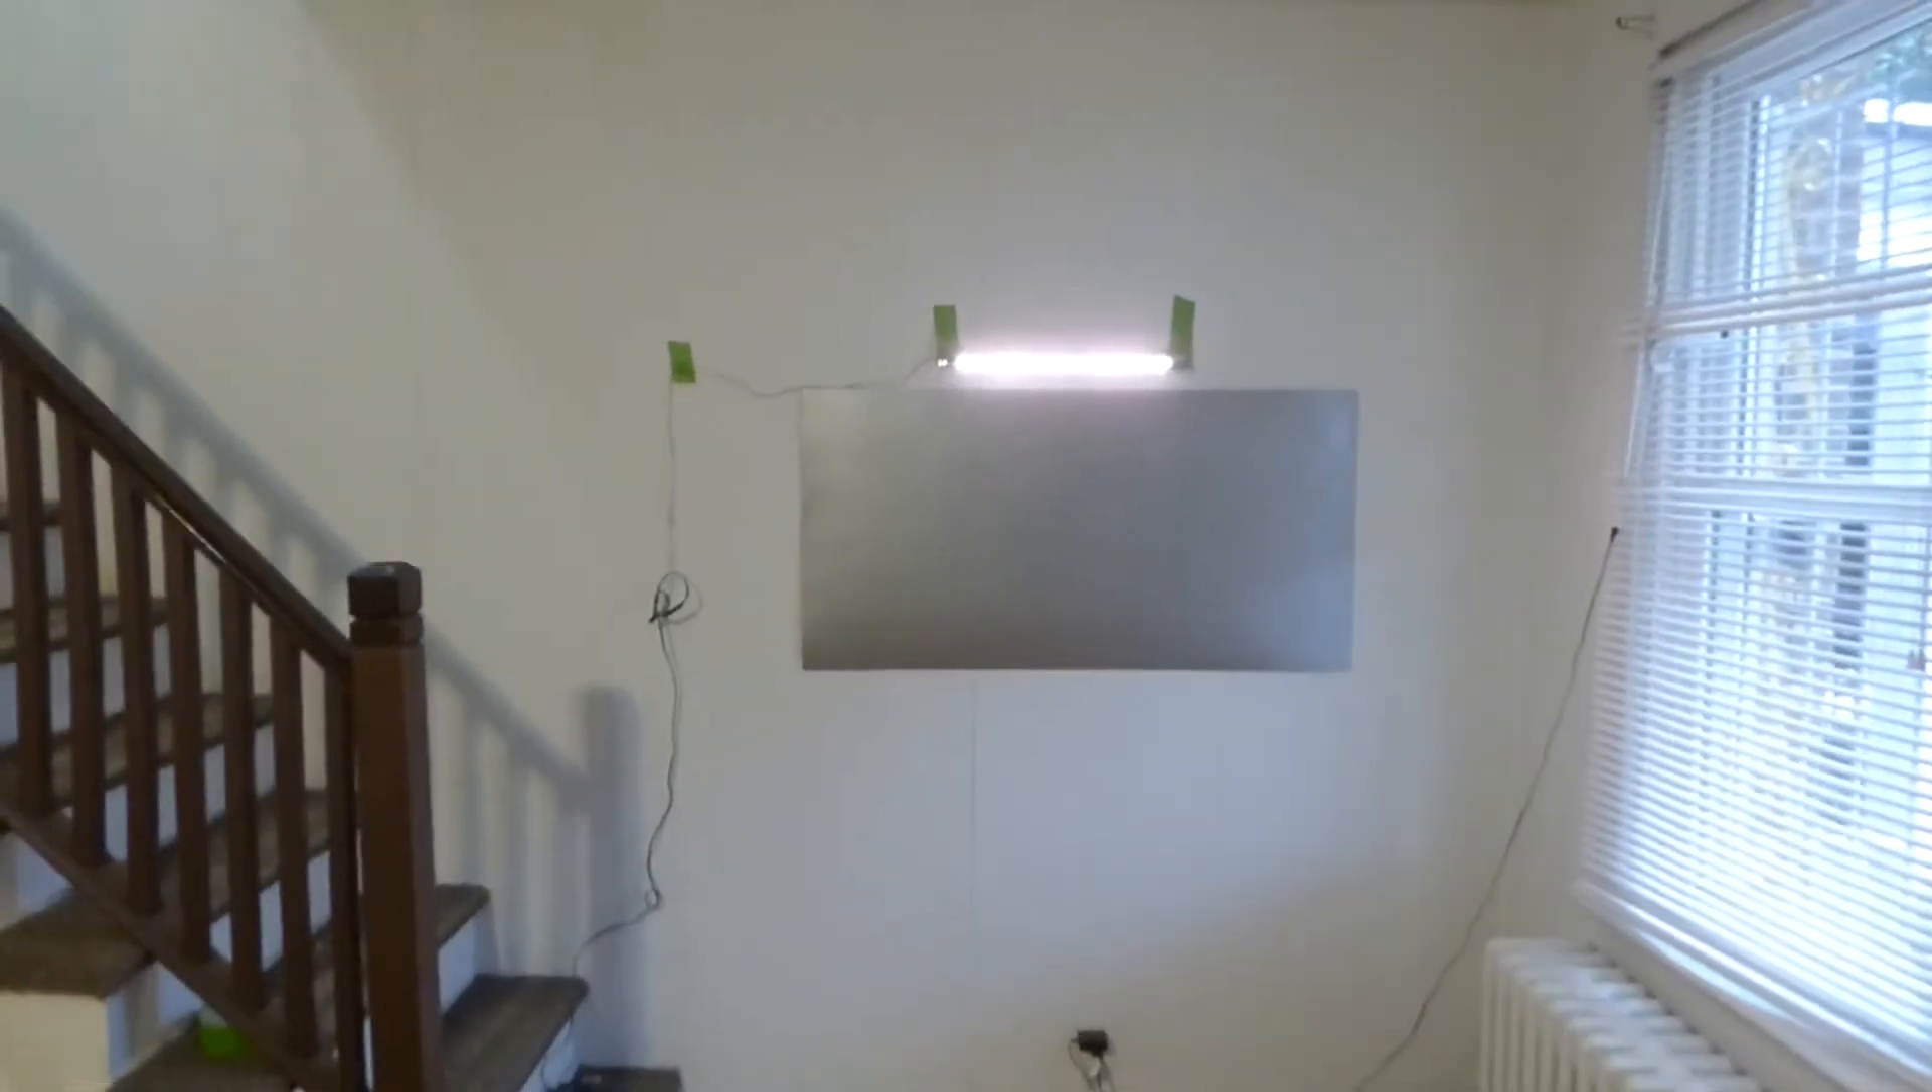All right, so there's my screen hanging up.